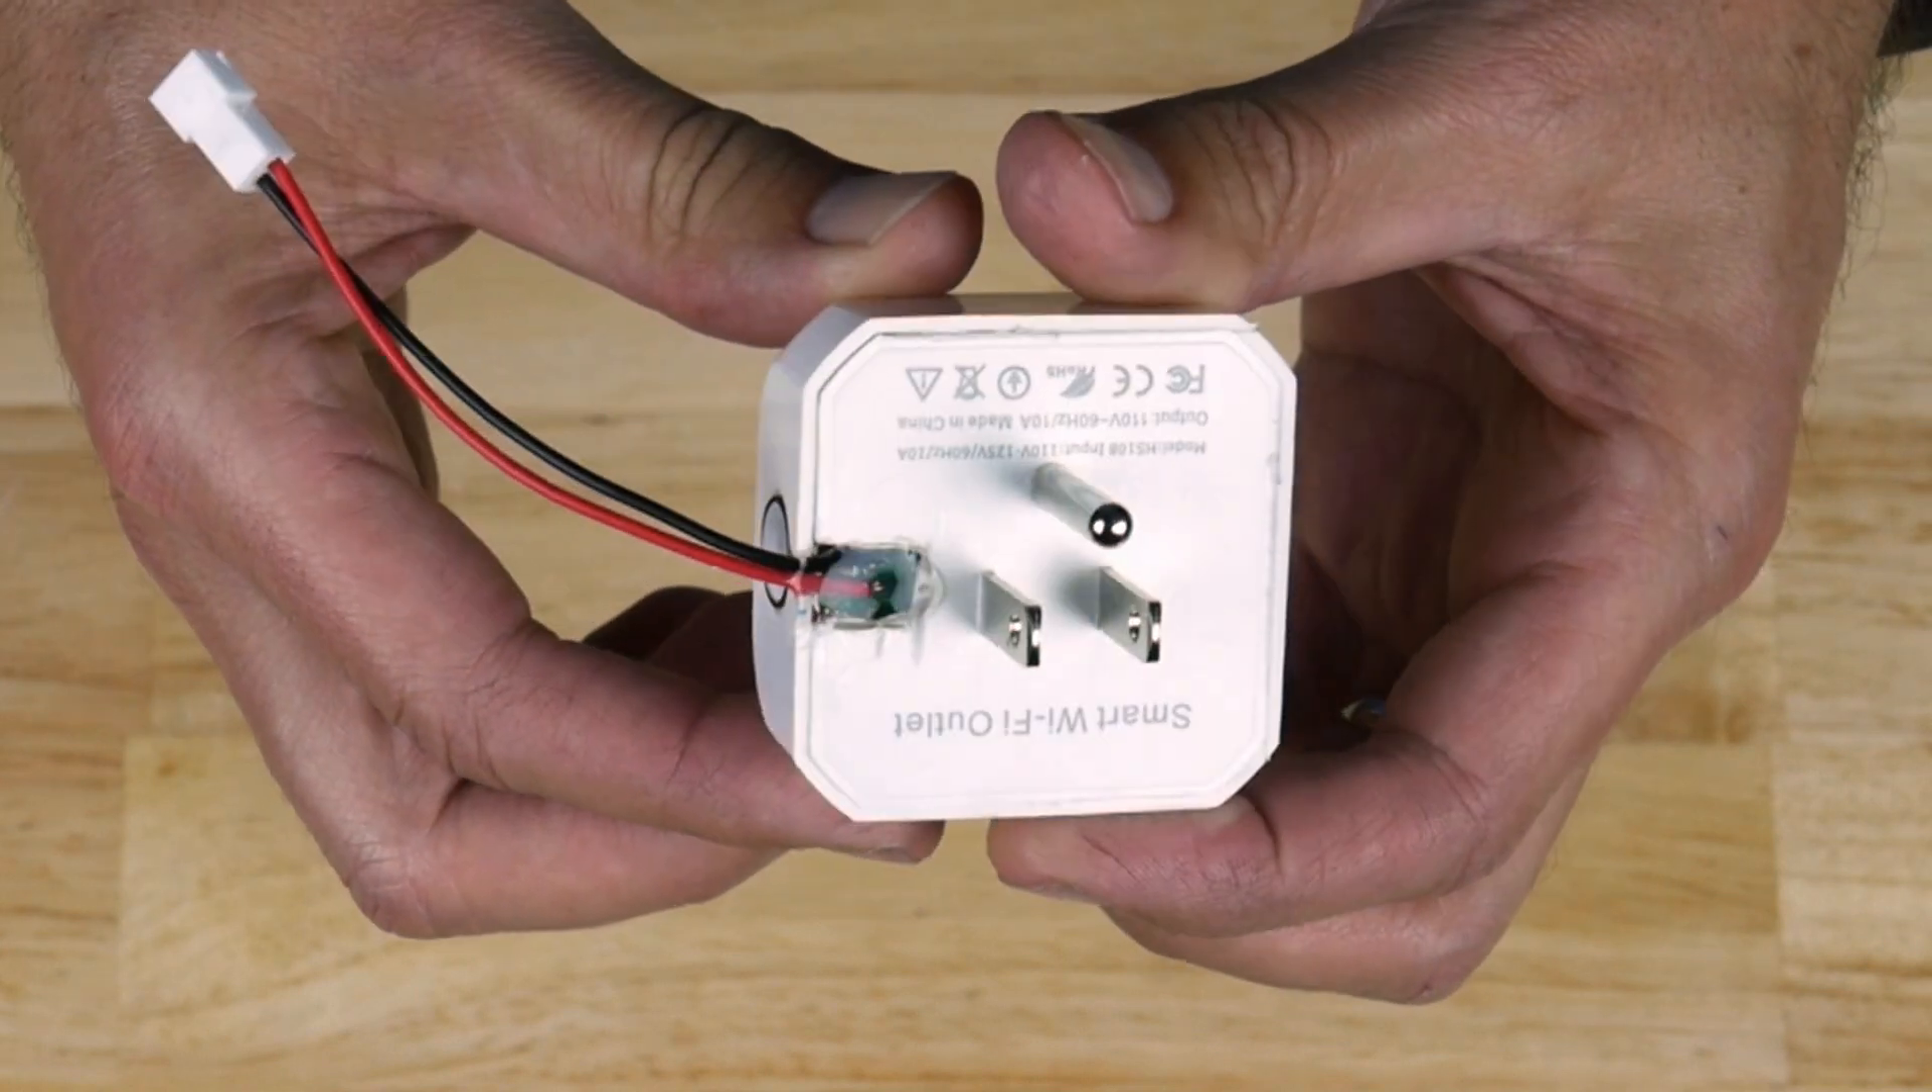Here's our finished switch with the new breakout wire.